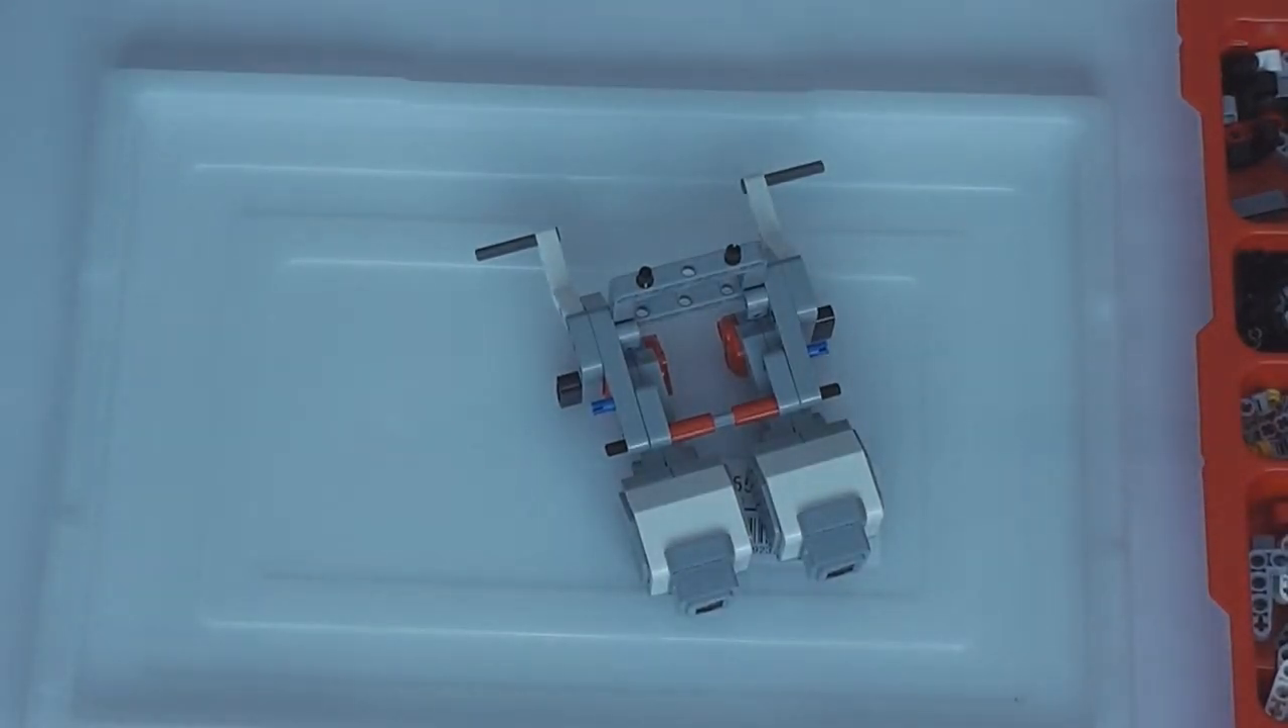Evet gördüğünüz gibi iki motoru birbirine monte ettik.